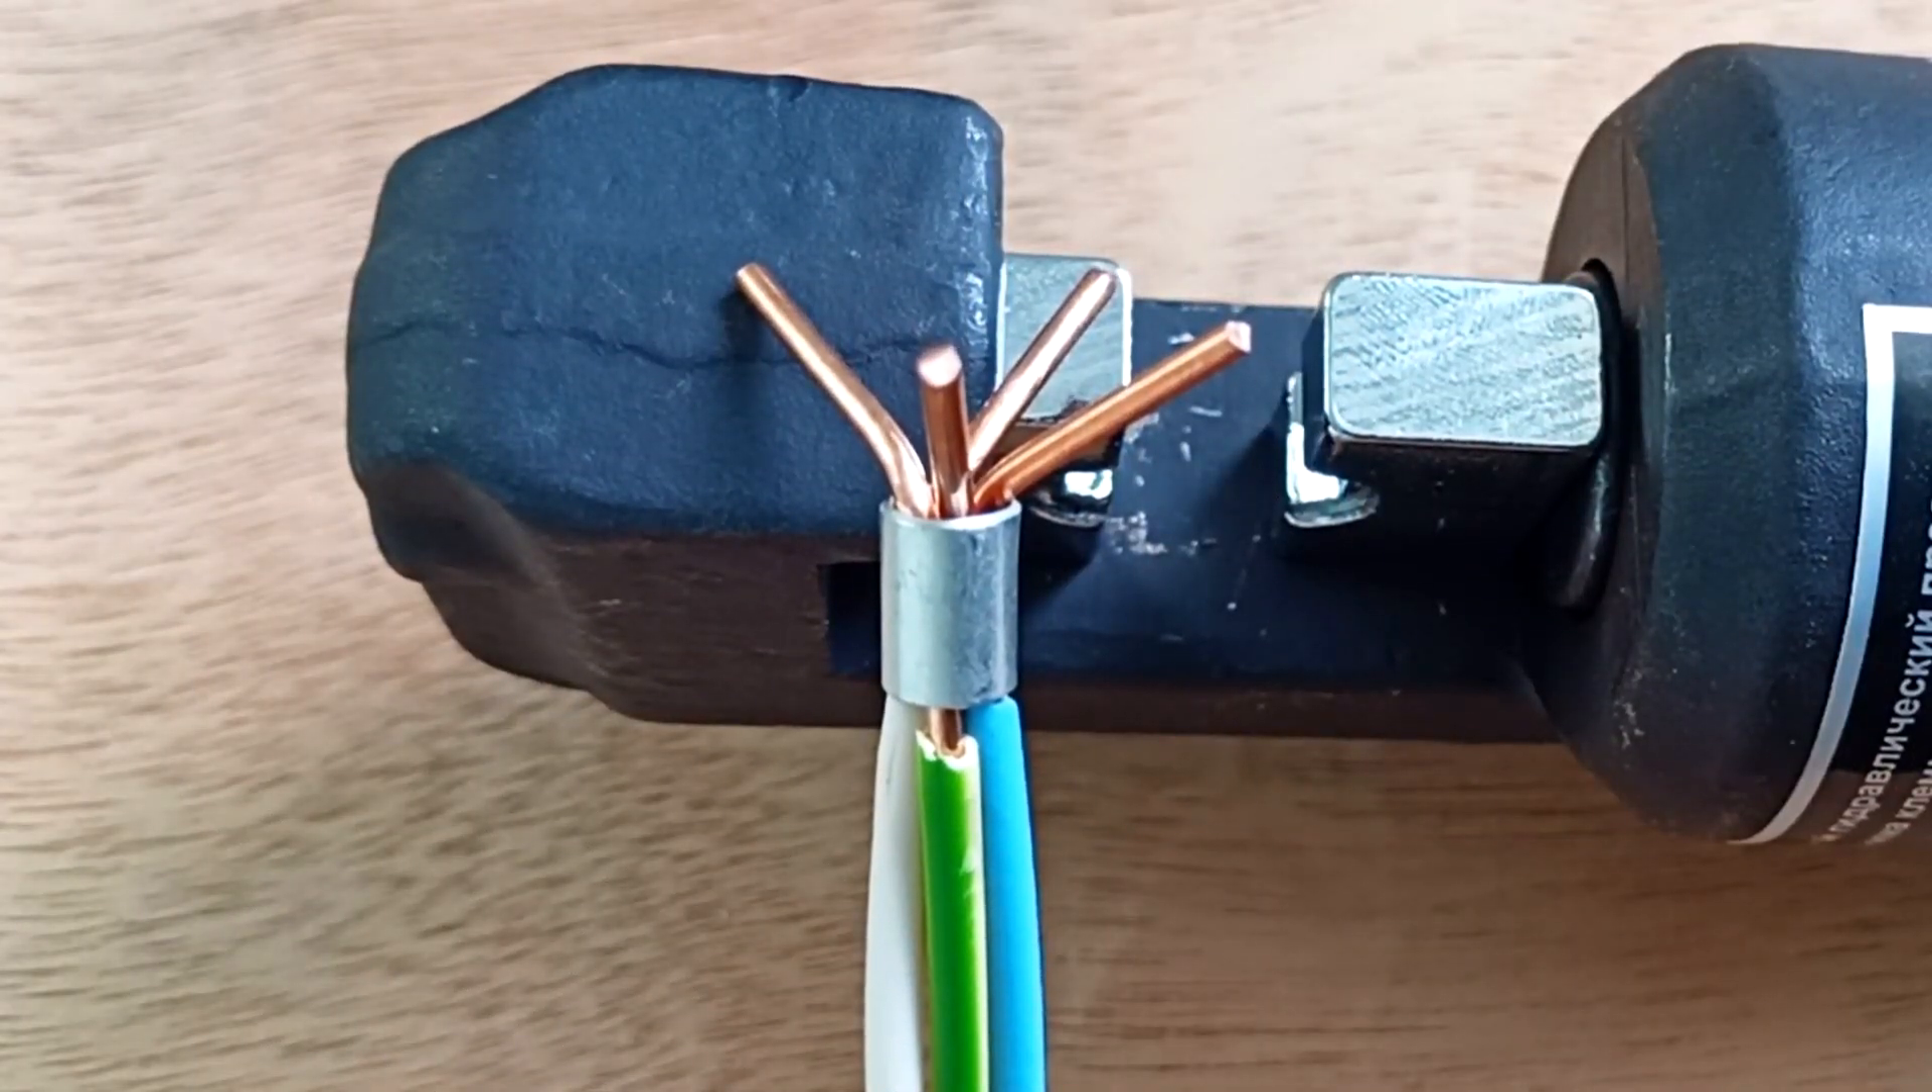Here in sleeve 10 I fit 4 wires with a cross section of 2 .5 millimeters too.